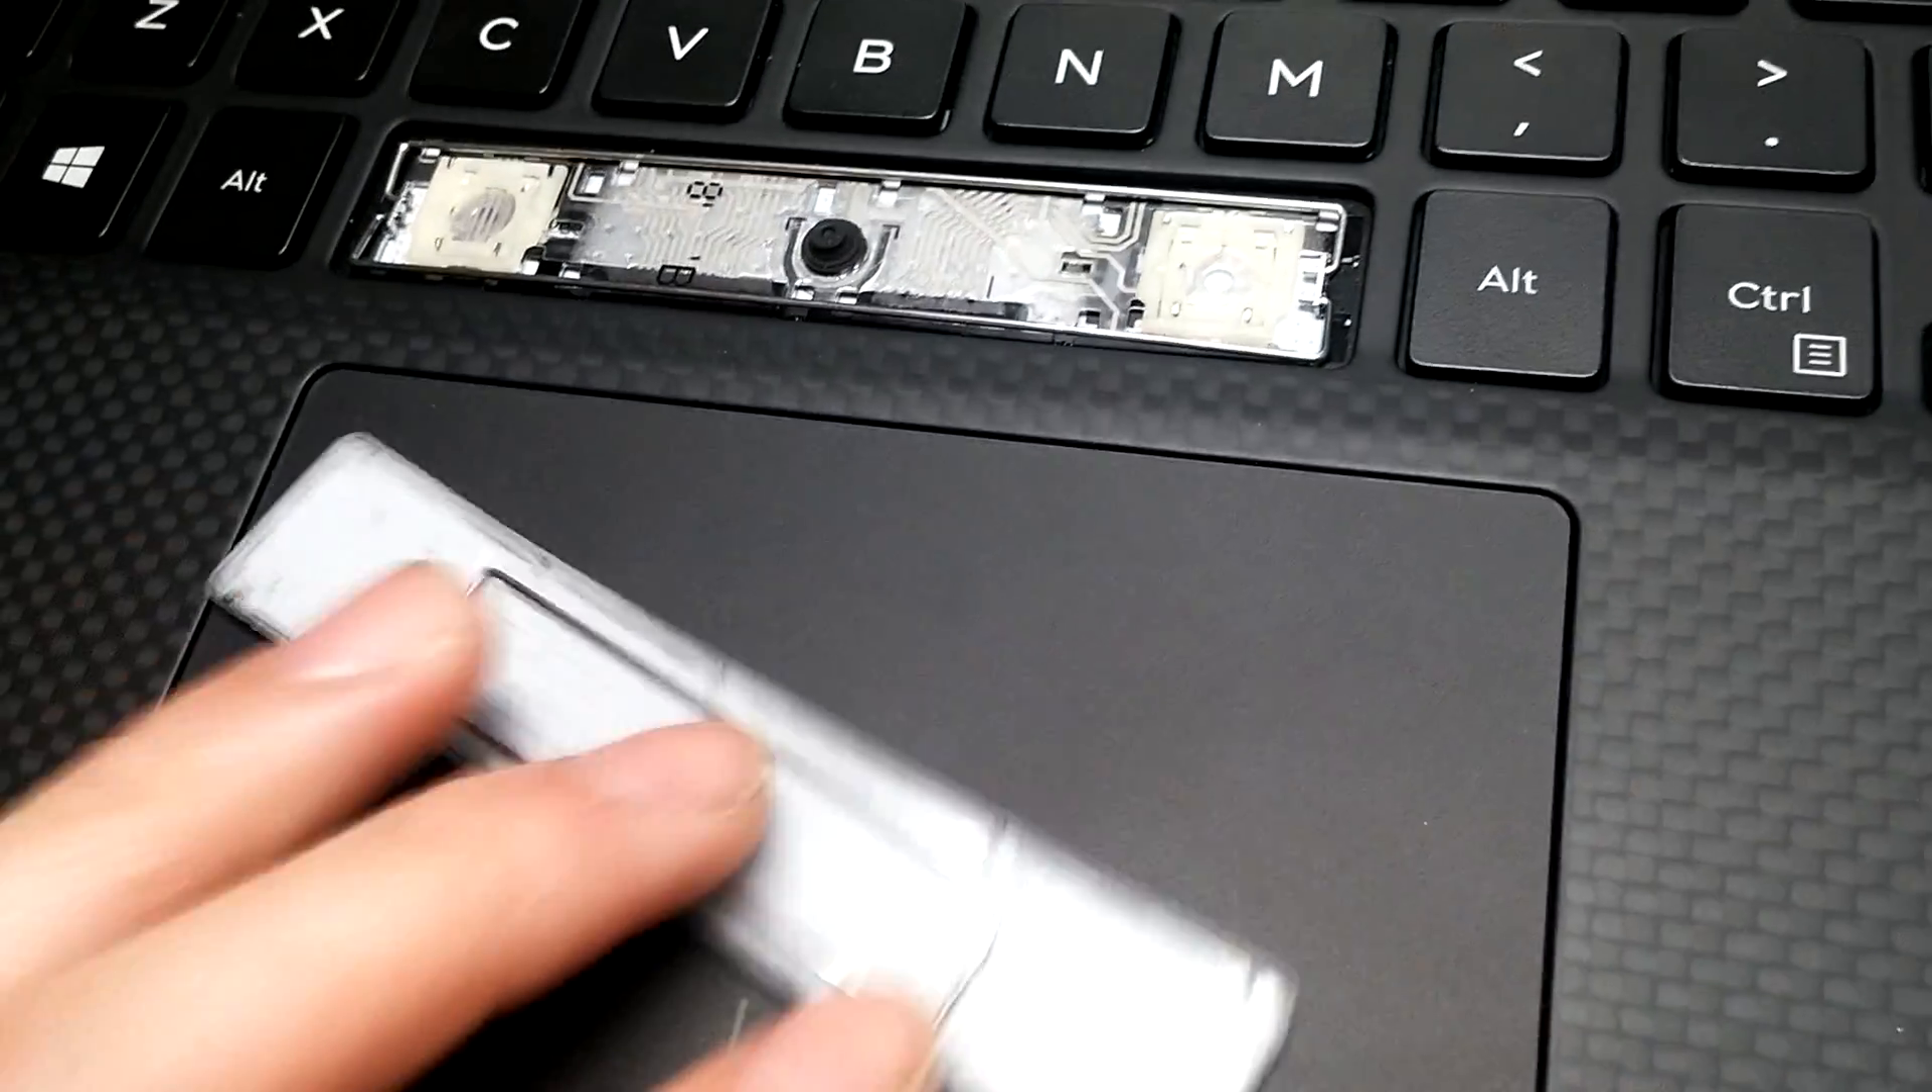All right so here's the space bar removed.